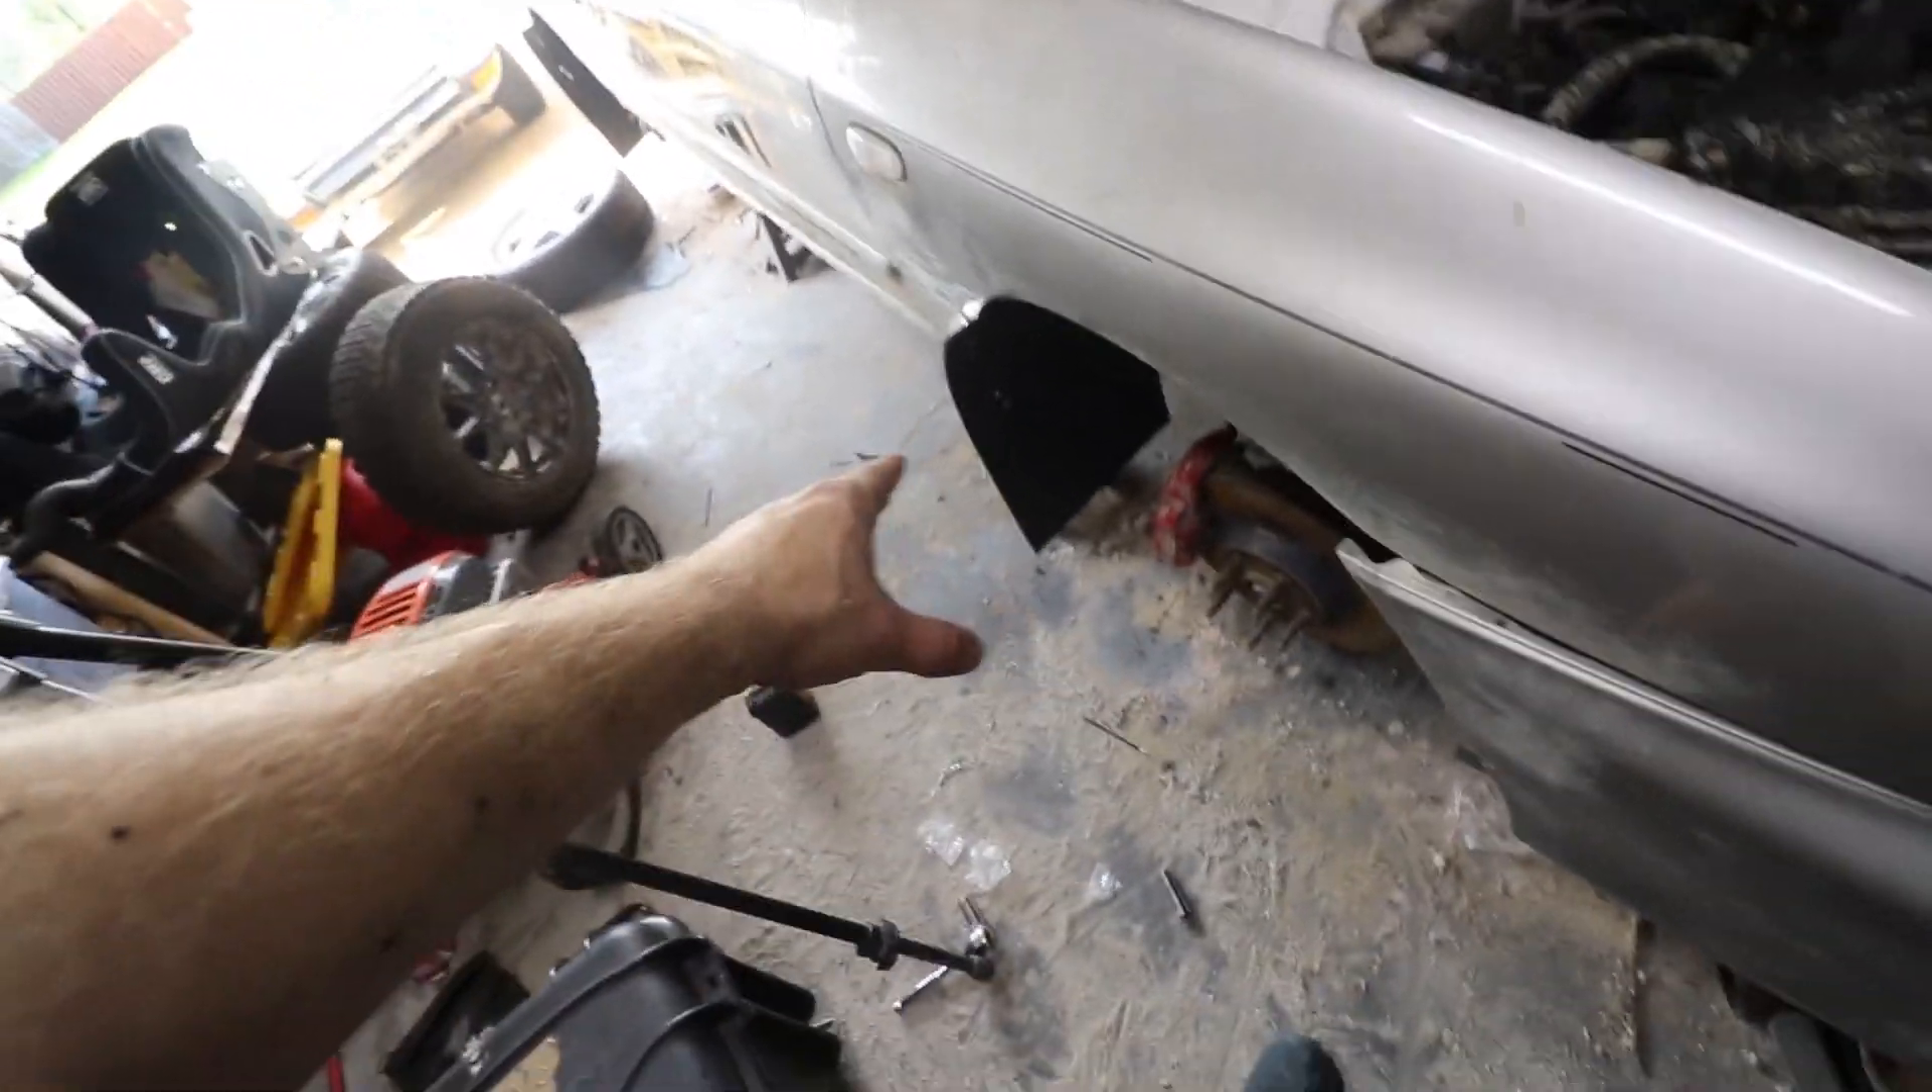Finally the last mud flap is on.